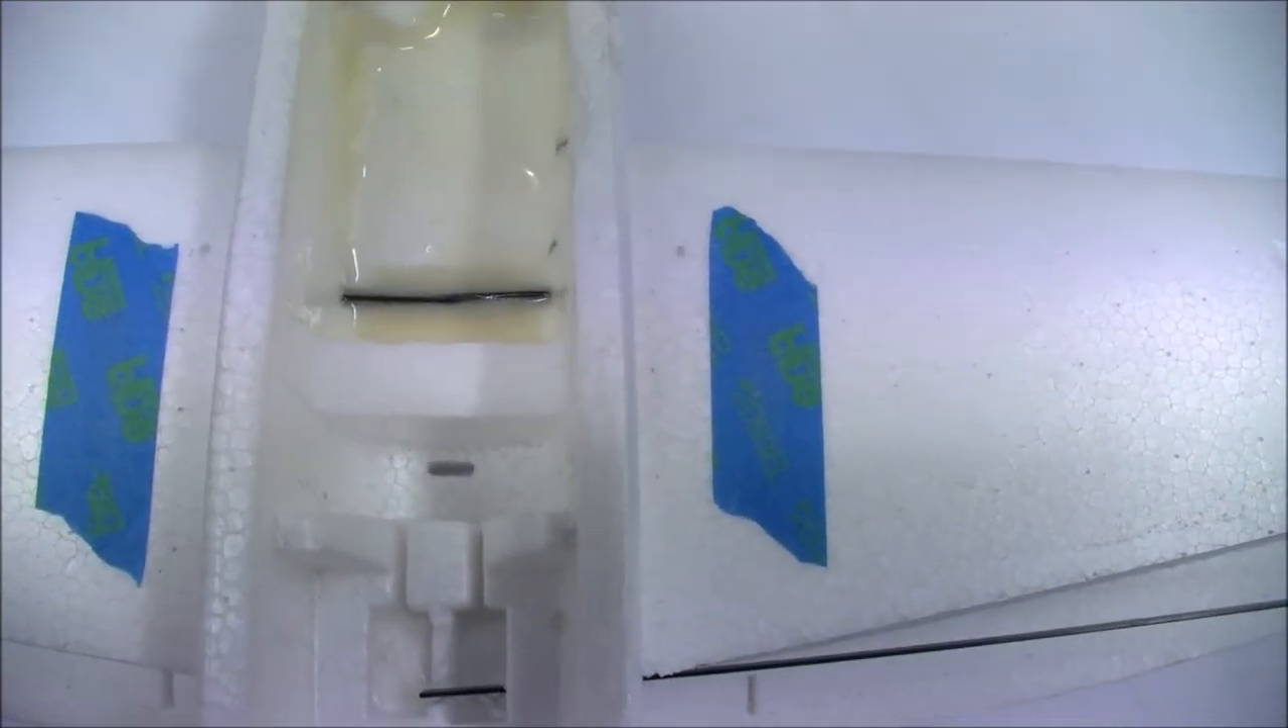What I've done here I've taped up the holes on top of the wing.